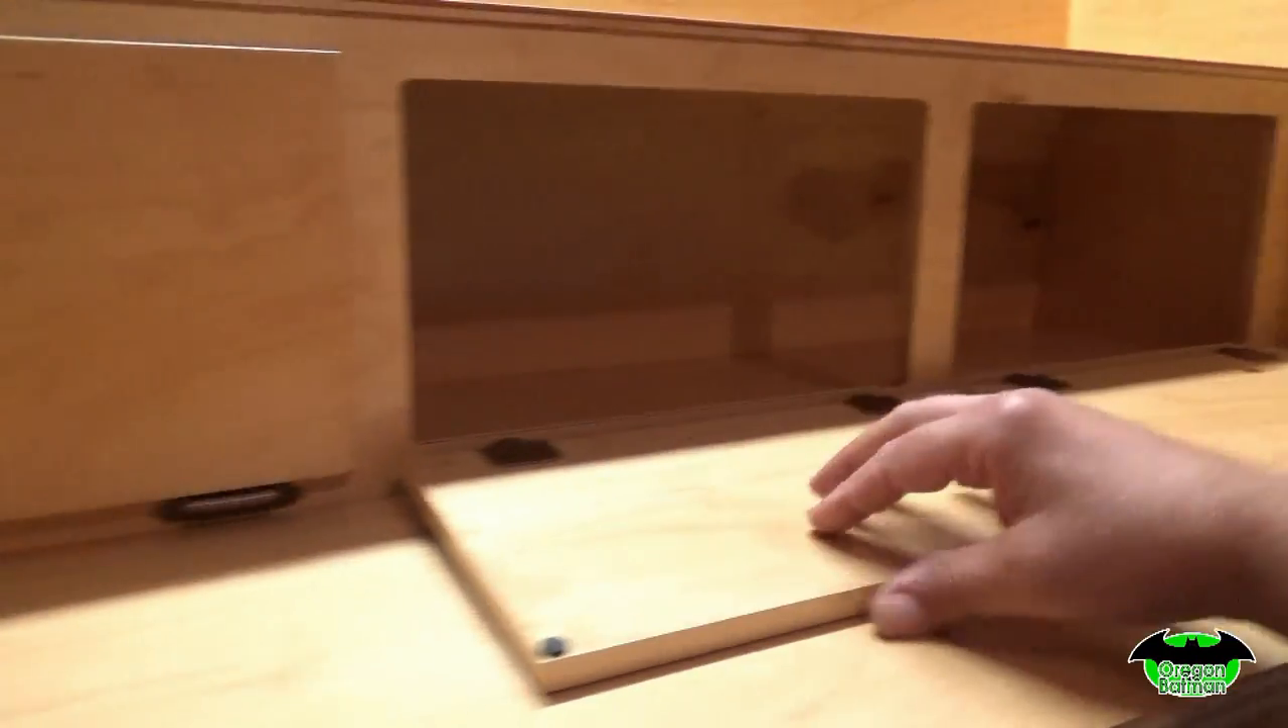Well, I'm happy to report that everything is varnished, and the cabinet doors are now back in place and work really well.